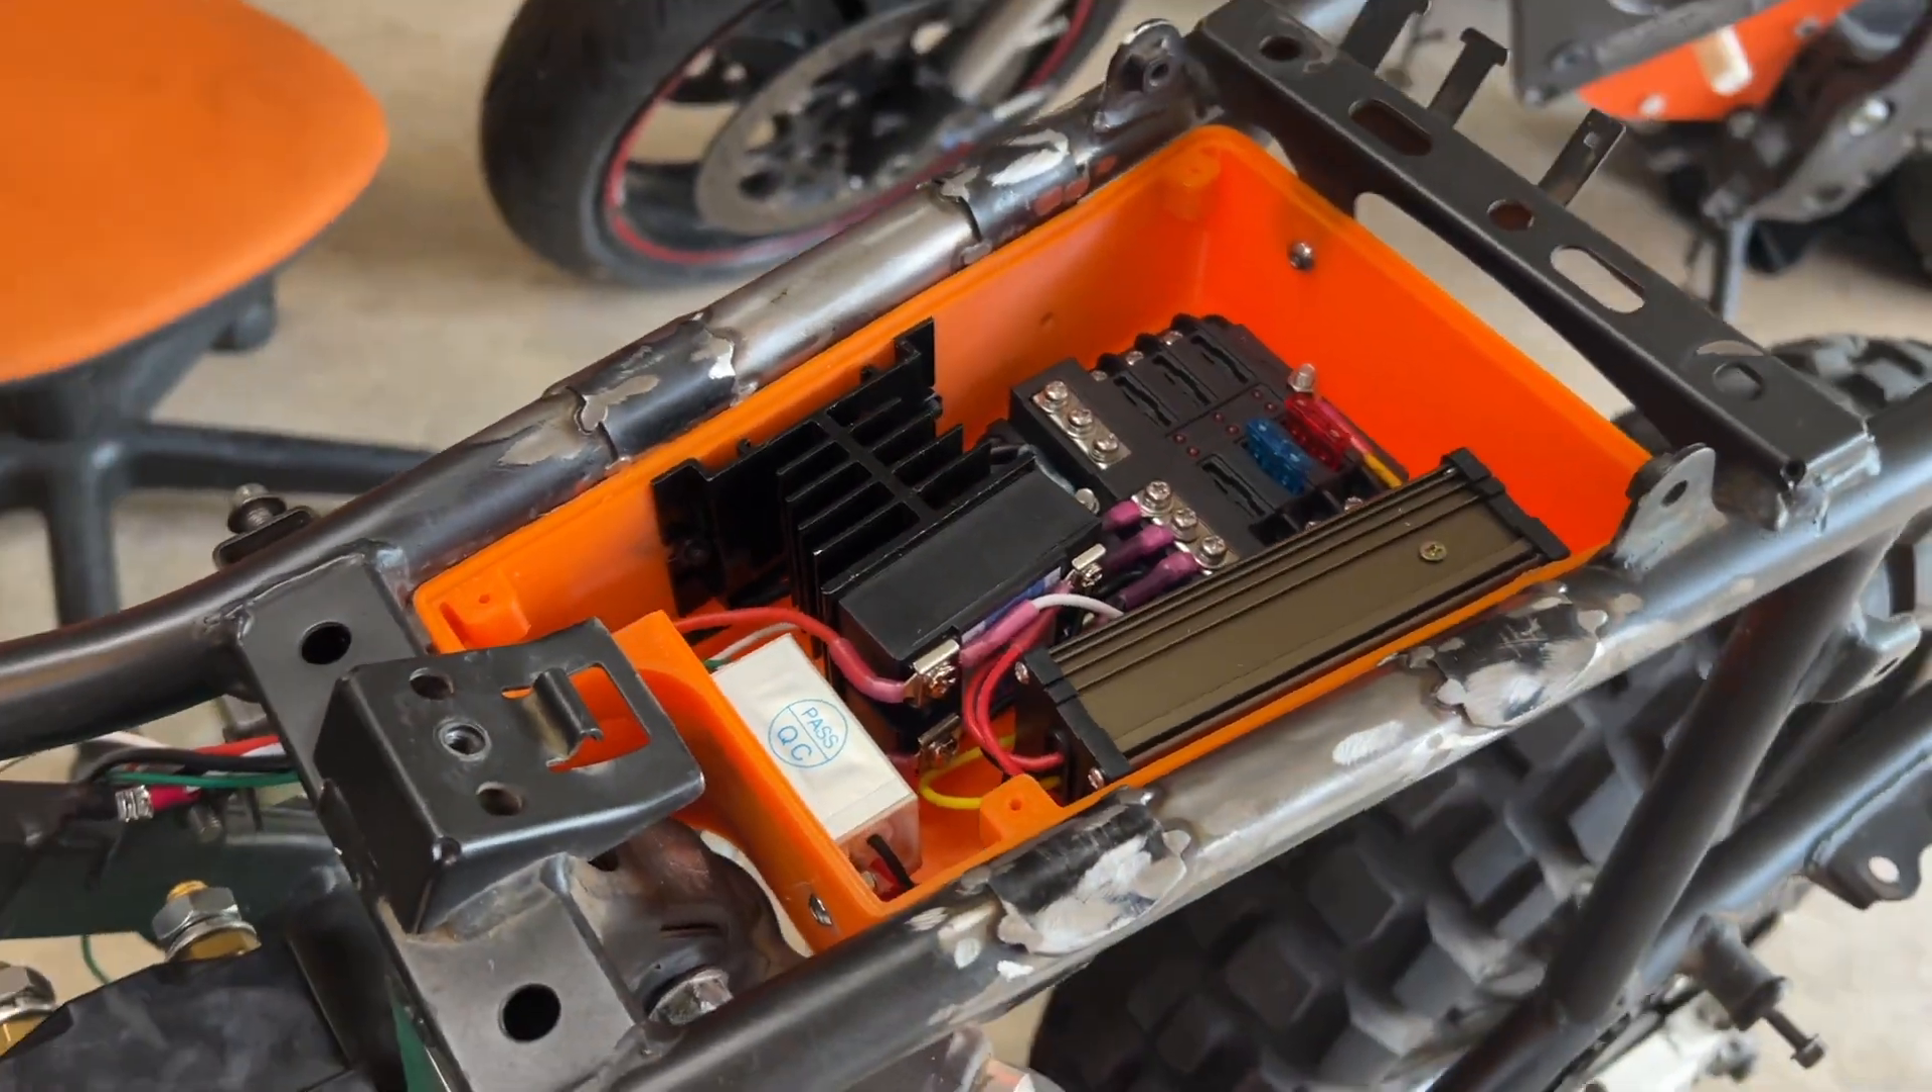Here is the wiring box mocked up inside the frame. And it just sits like that.